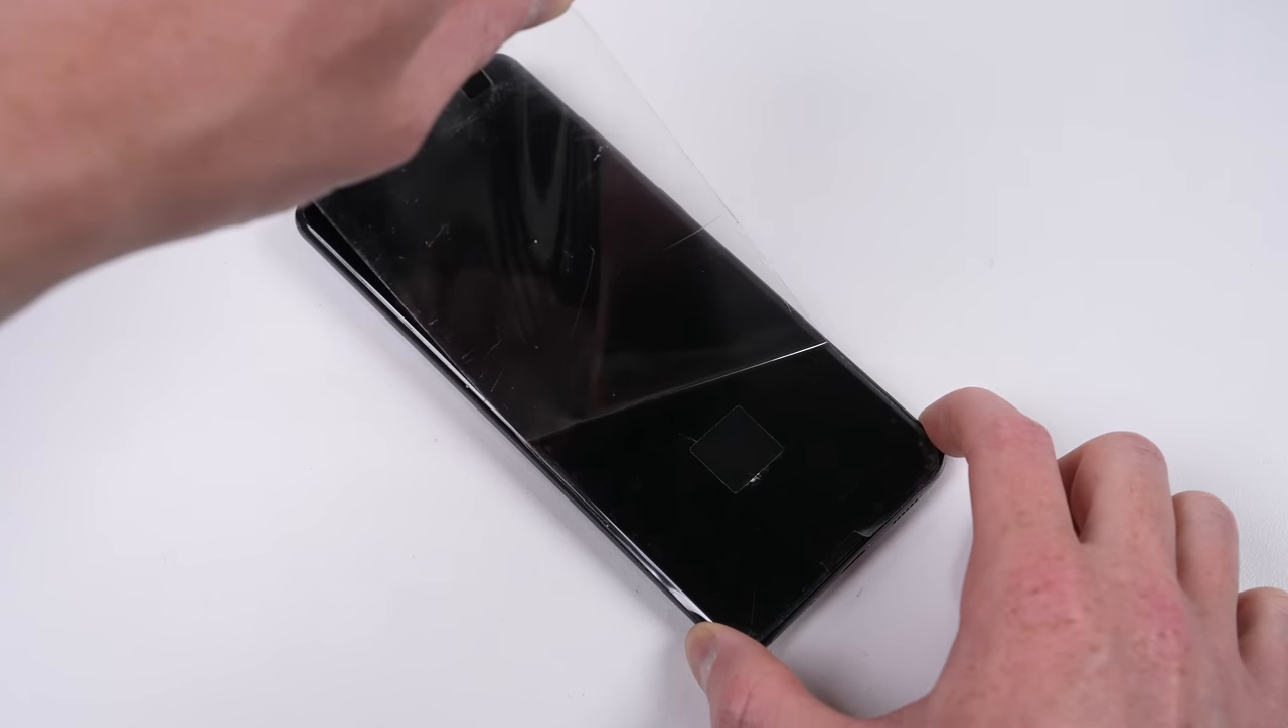Now, the last thing left to do is remove the plastic protective film.